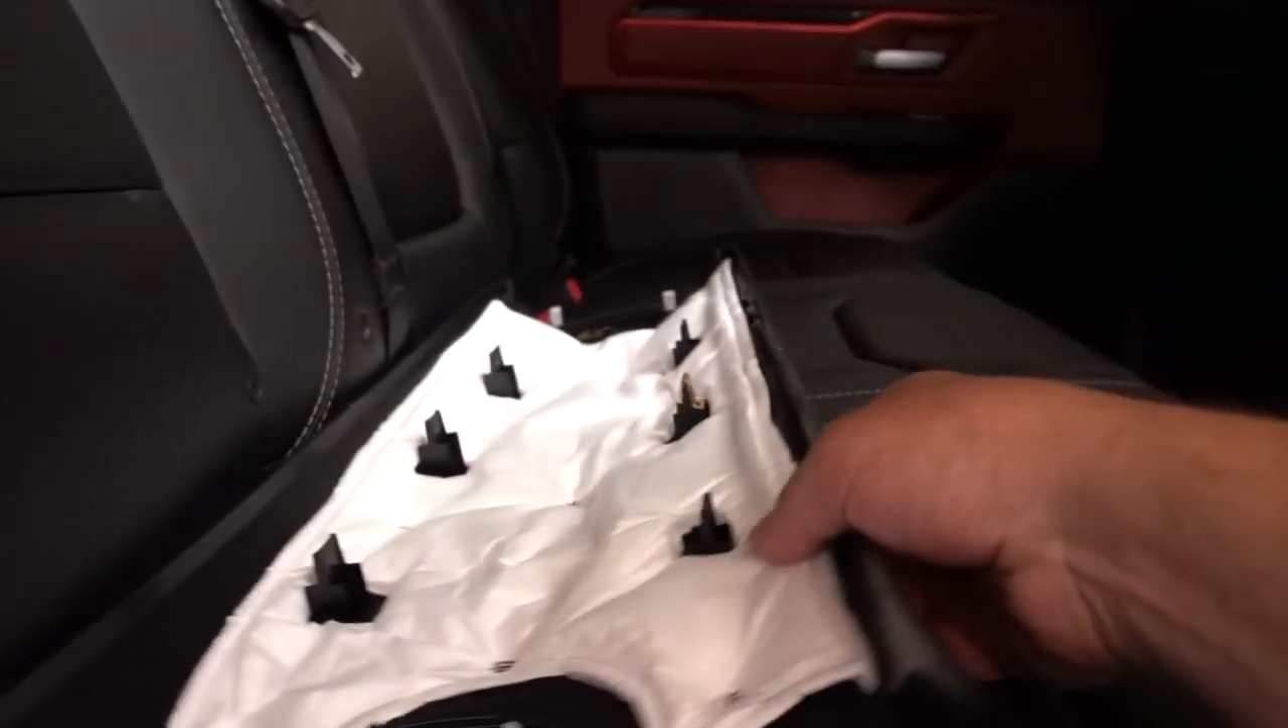I've got the inner panel off here.